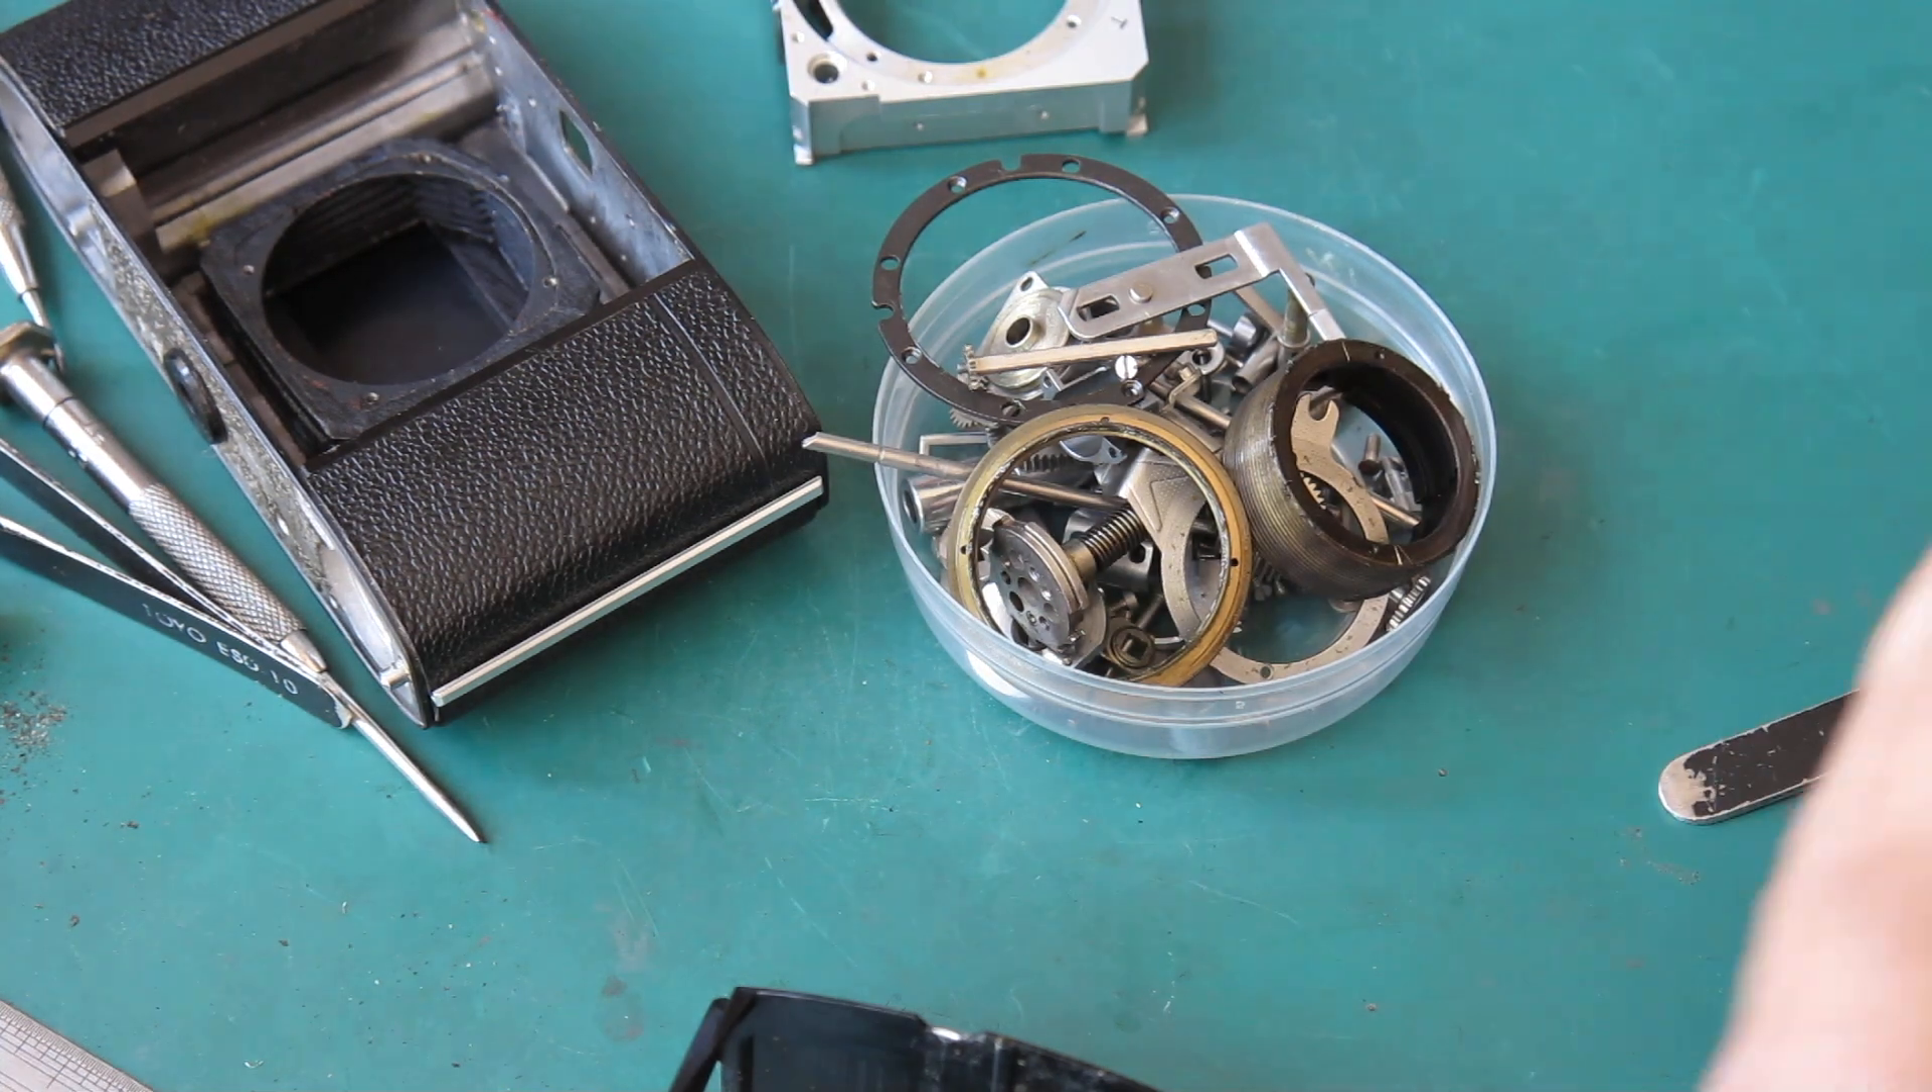That's my camera body all stripped down there.